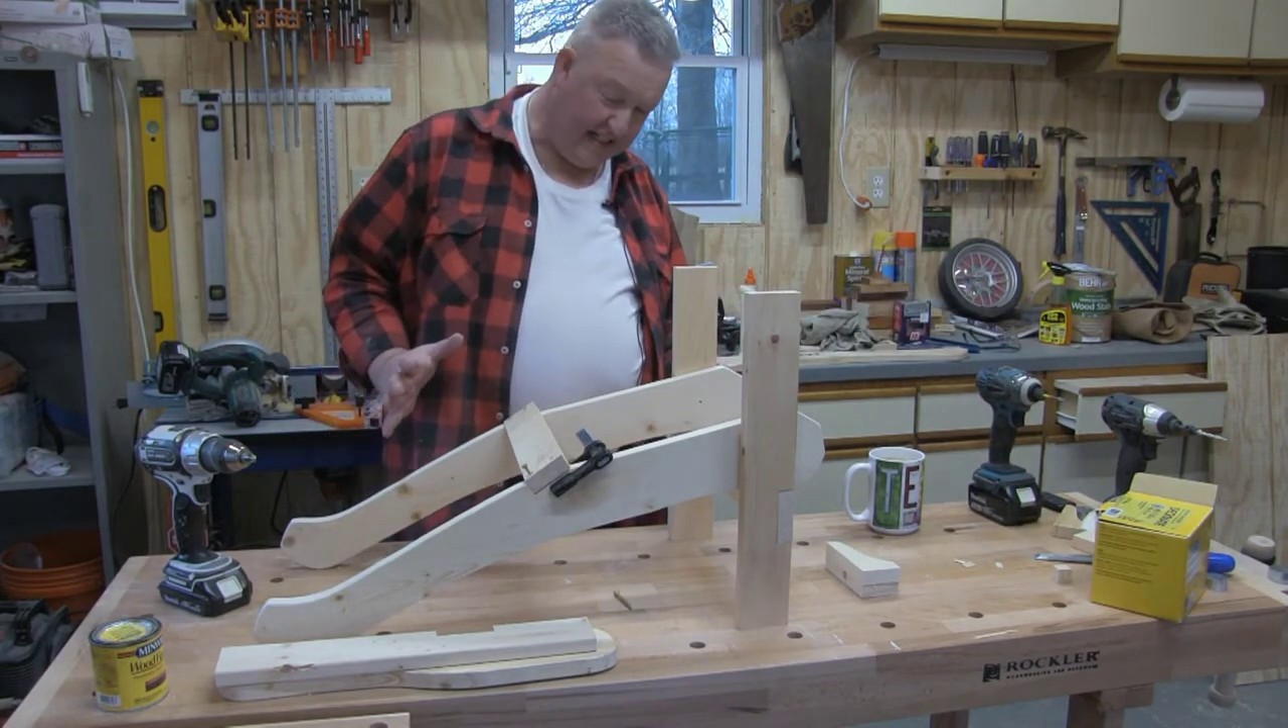I've kind of got the basic frame together and this doesn't look too bad.